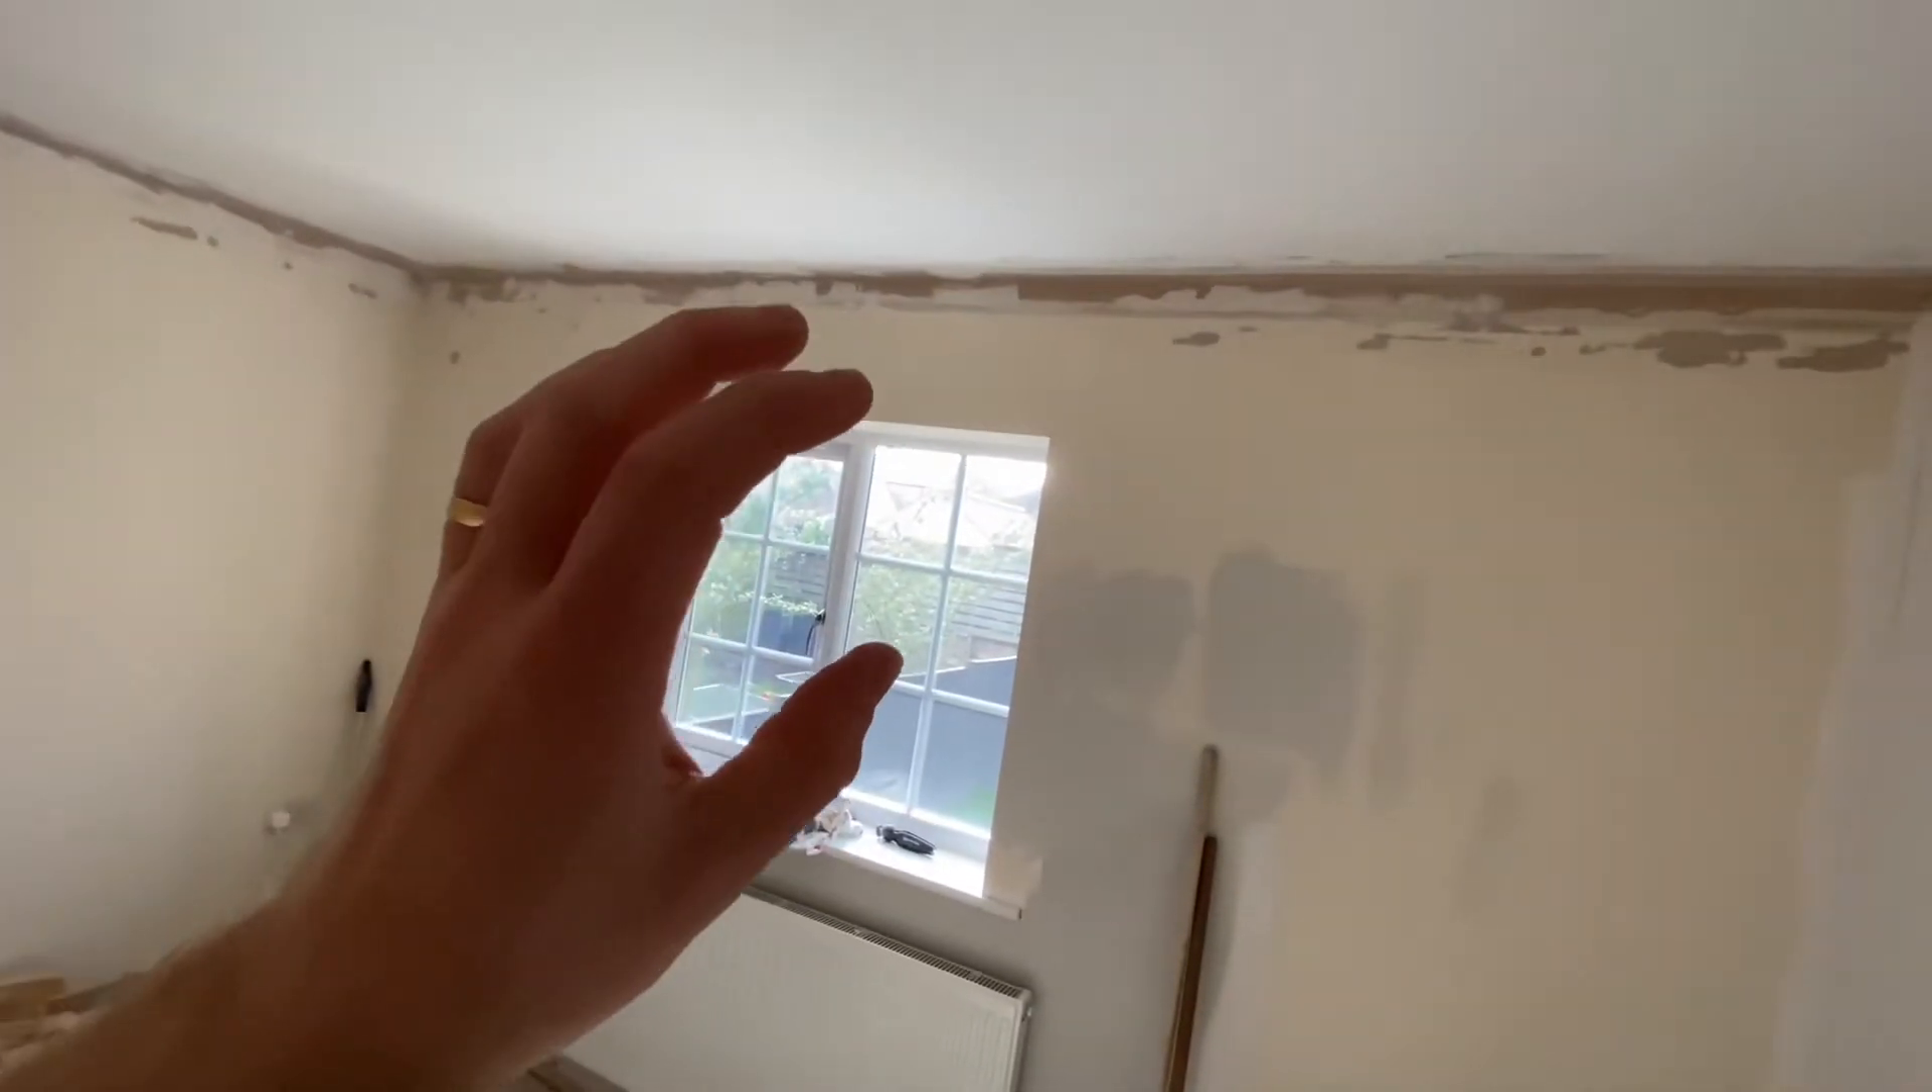We've still got the coving to put up.